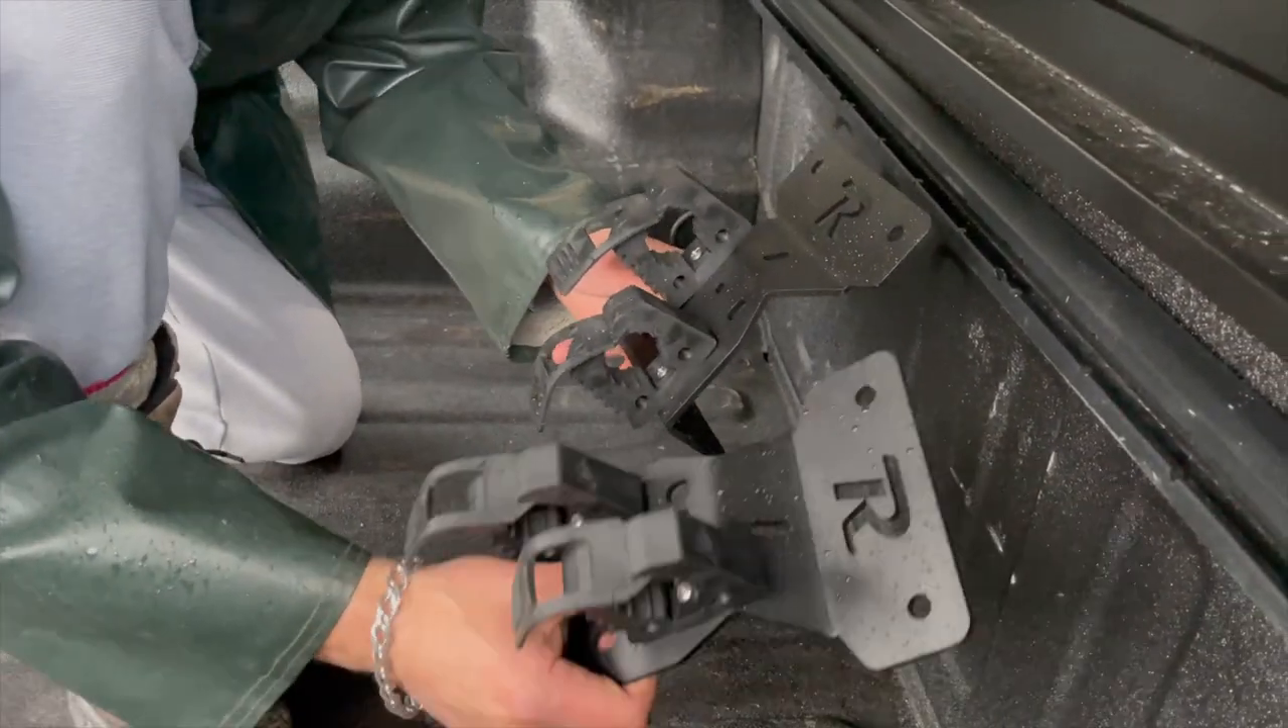We've got our Rago fabrication mounts all set up with our quick fists on them.